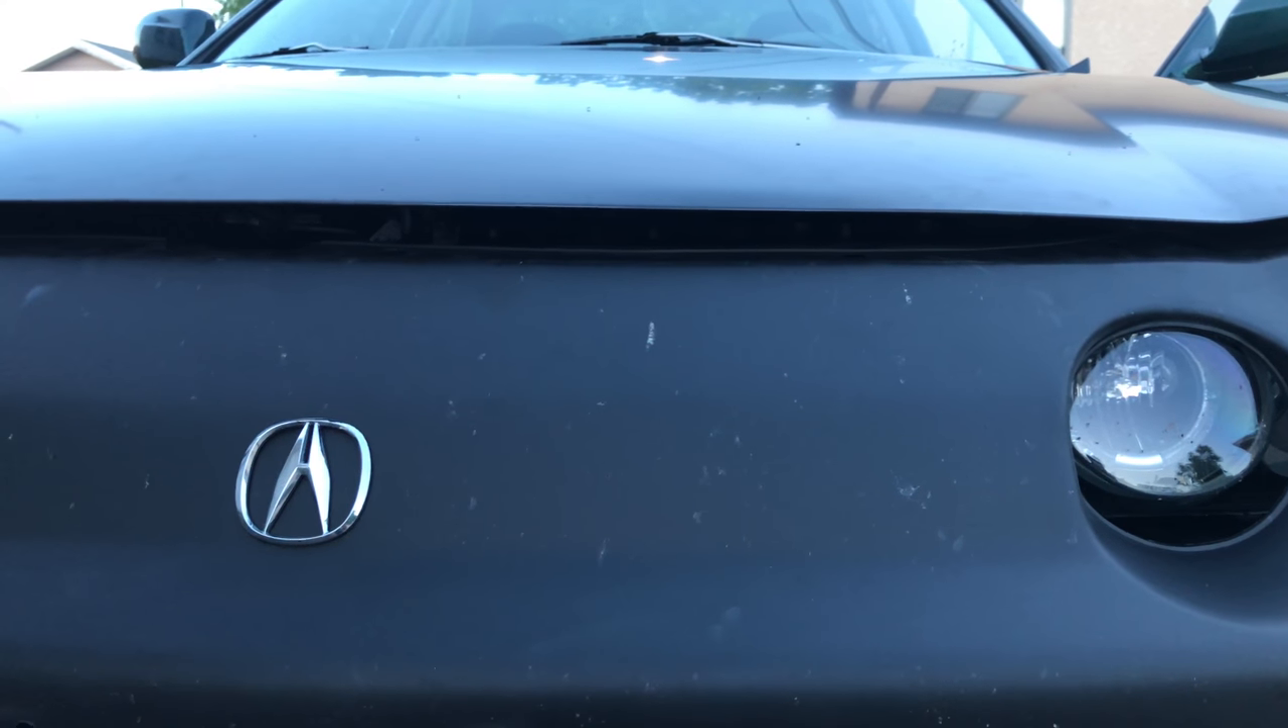Hood is on it does latch it is latched but you can see there's still a good amount of space there.